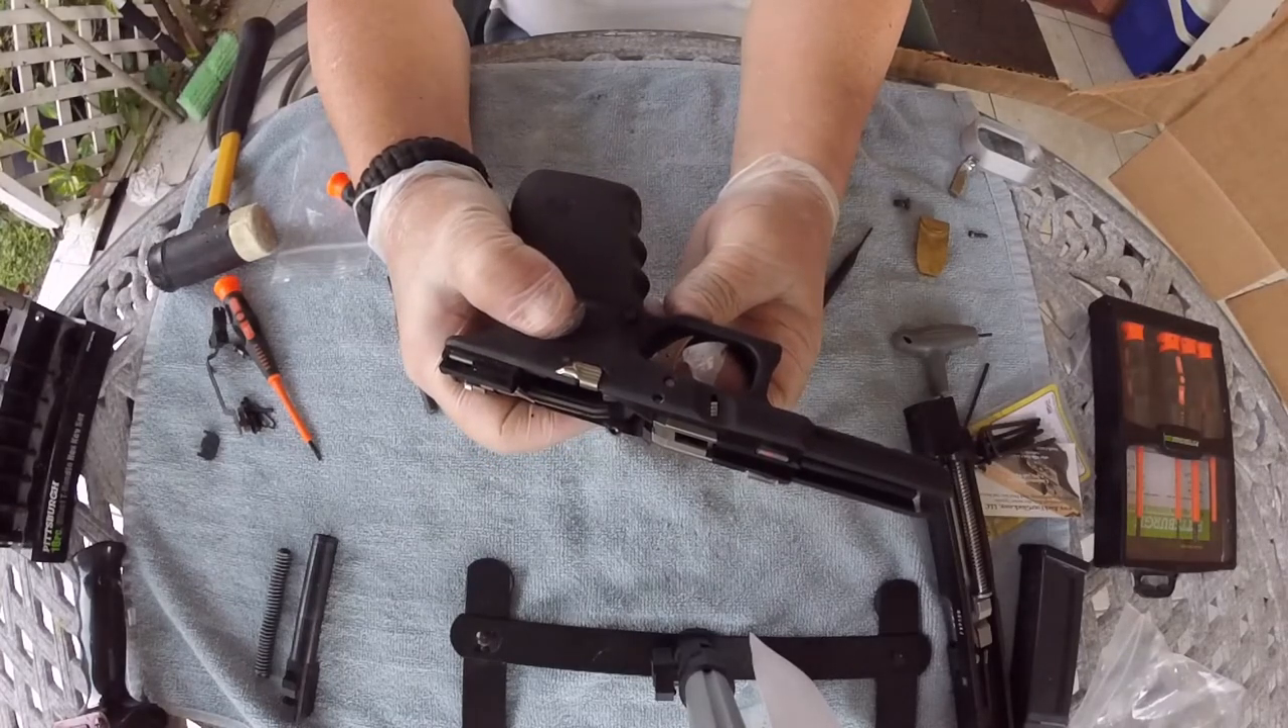The gun is not put together.